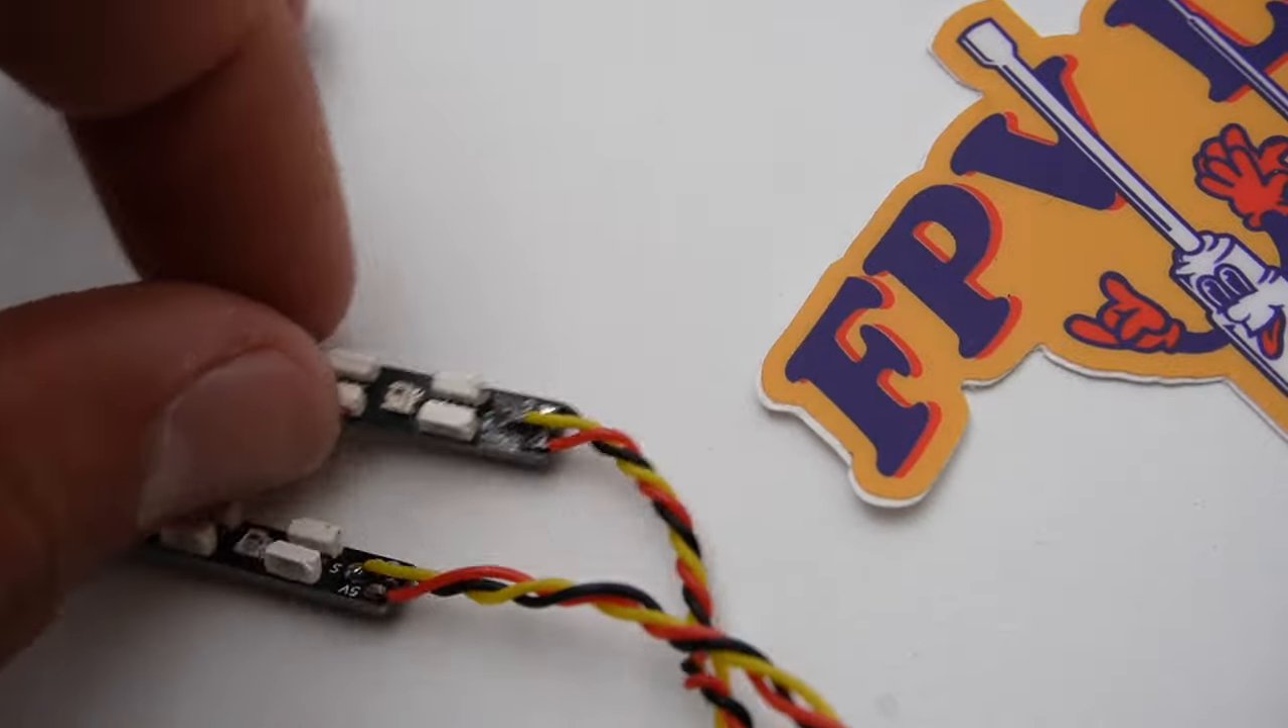Got the LEDs side soldered up.